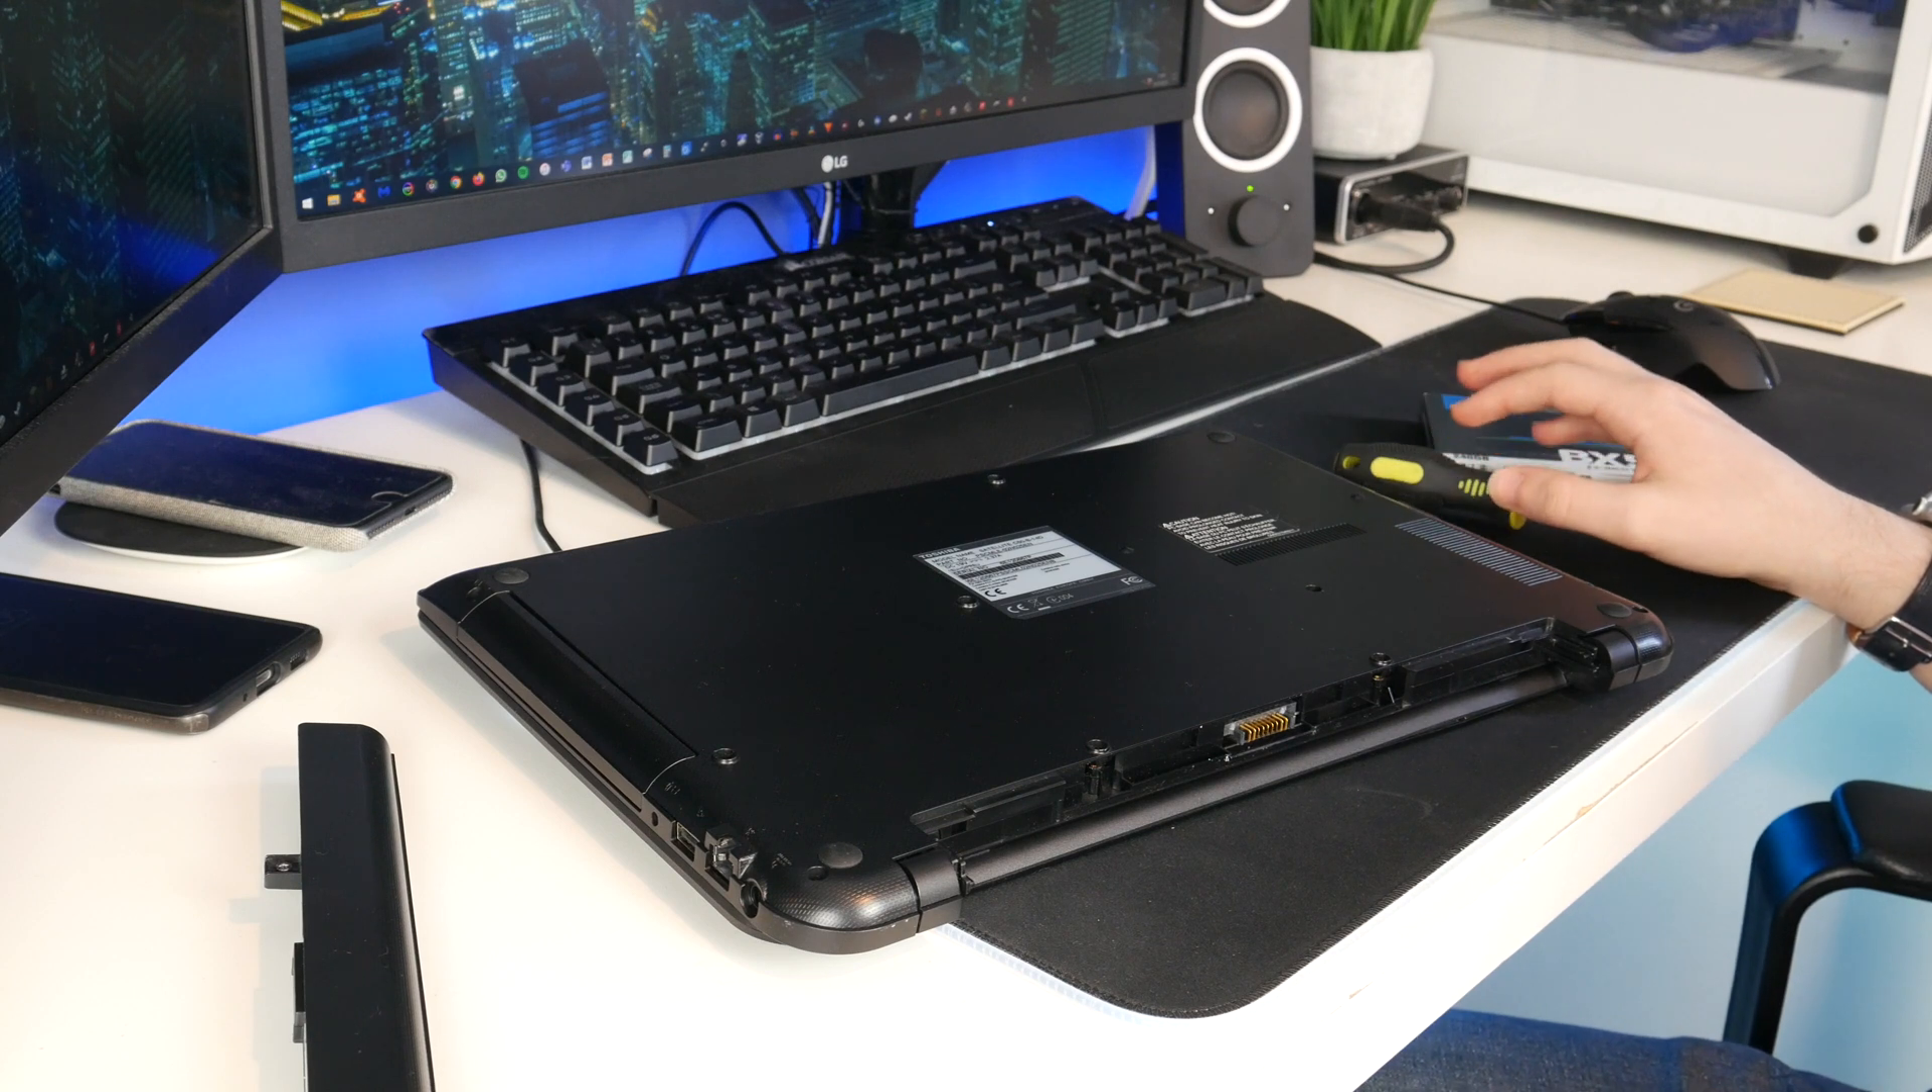Taking the battery out shows that there doesn't look to be any more screws.